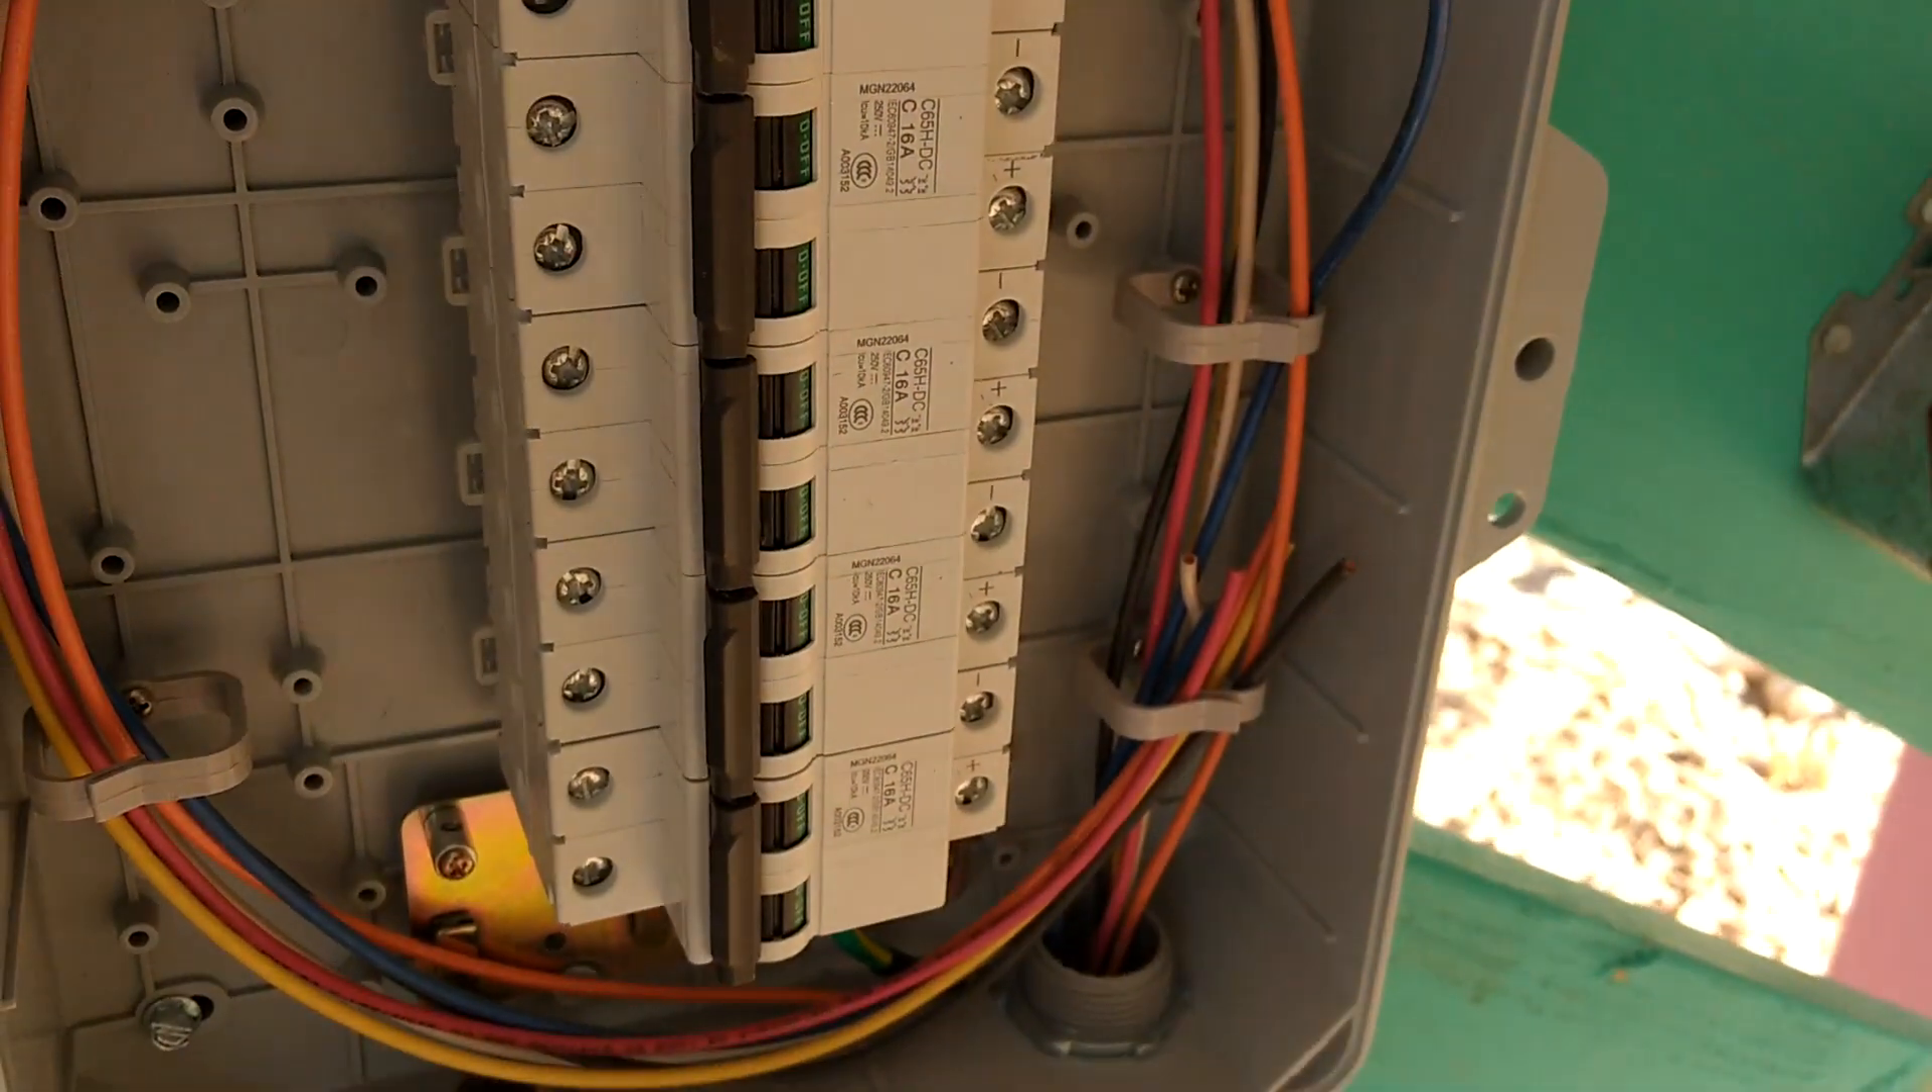We've got our wires pulled through here into the box. I haven't actually terminated them on these breakers yet, but that's the outside.